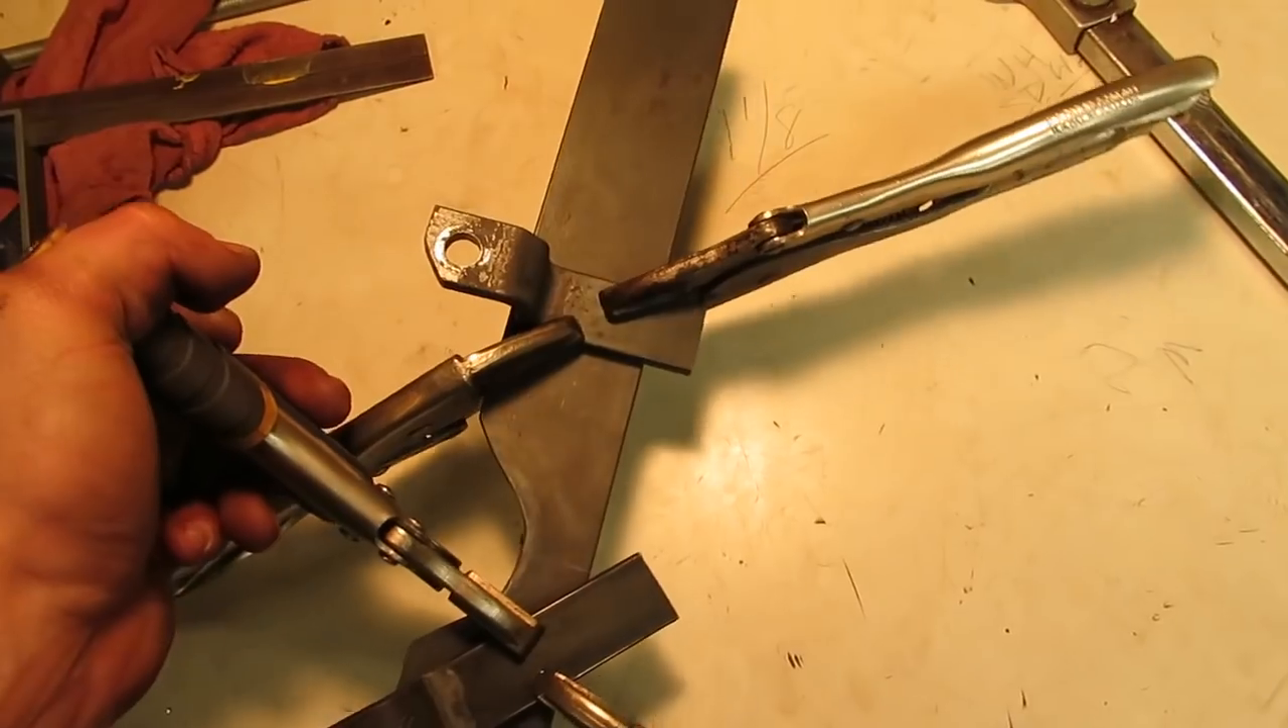As you can see the brackets do hang over the edge of the bar.